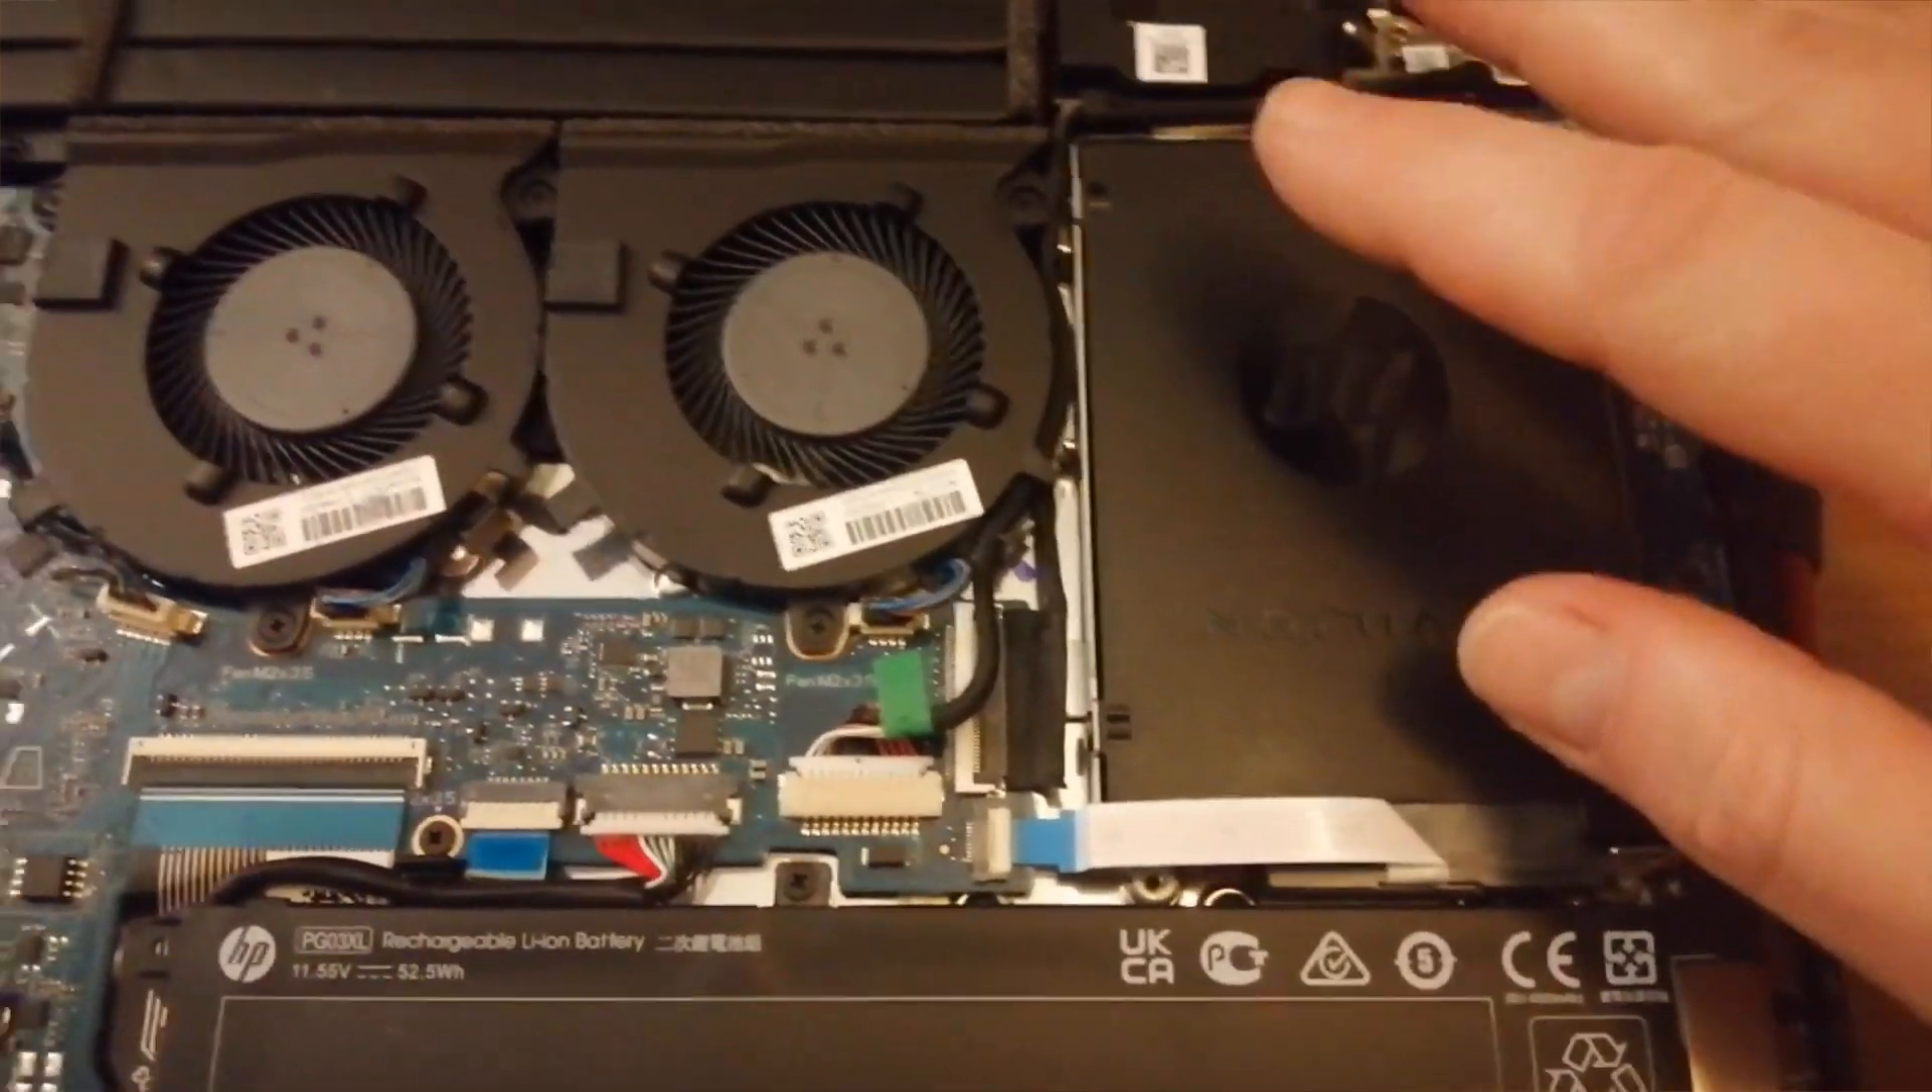Okay guys so now we've got the back successfully off.